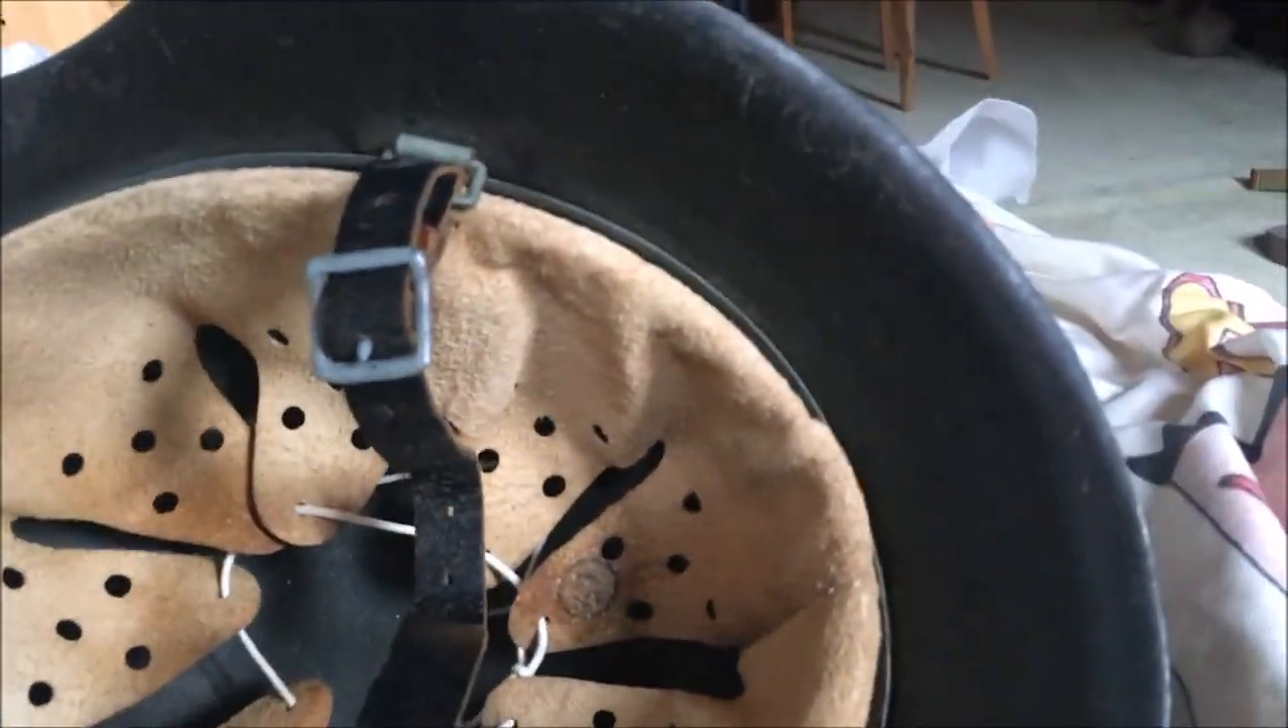Alright well as you can see I am done with the helmet now. I did end up deciding to put this leather piece in there.